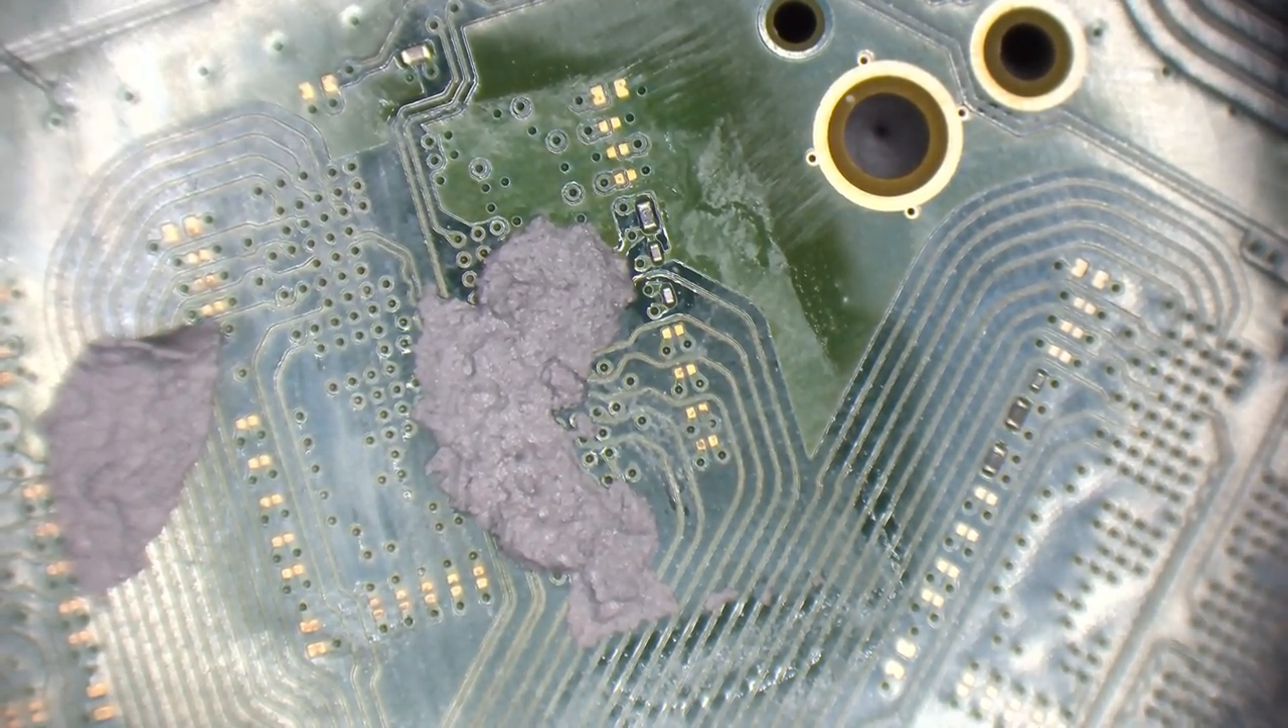This thermal pad needs to come off. I need to be able to see.